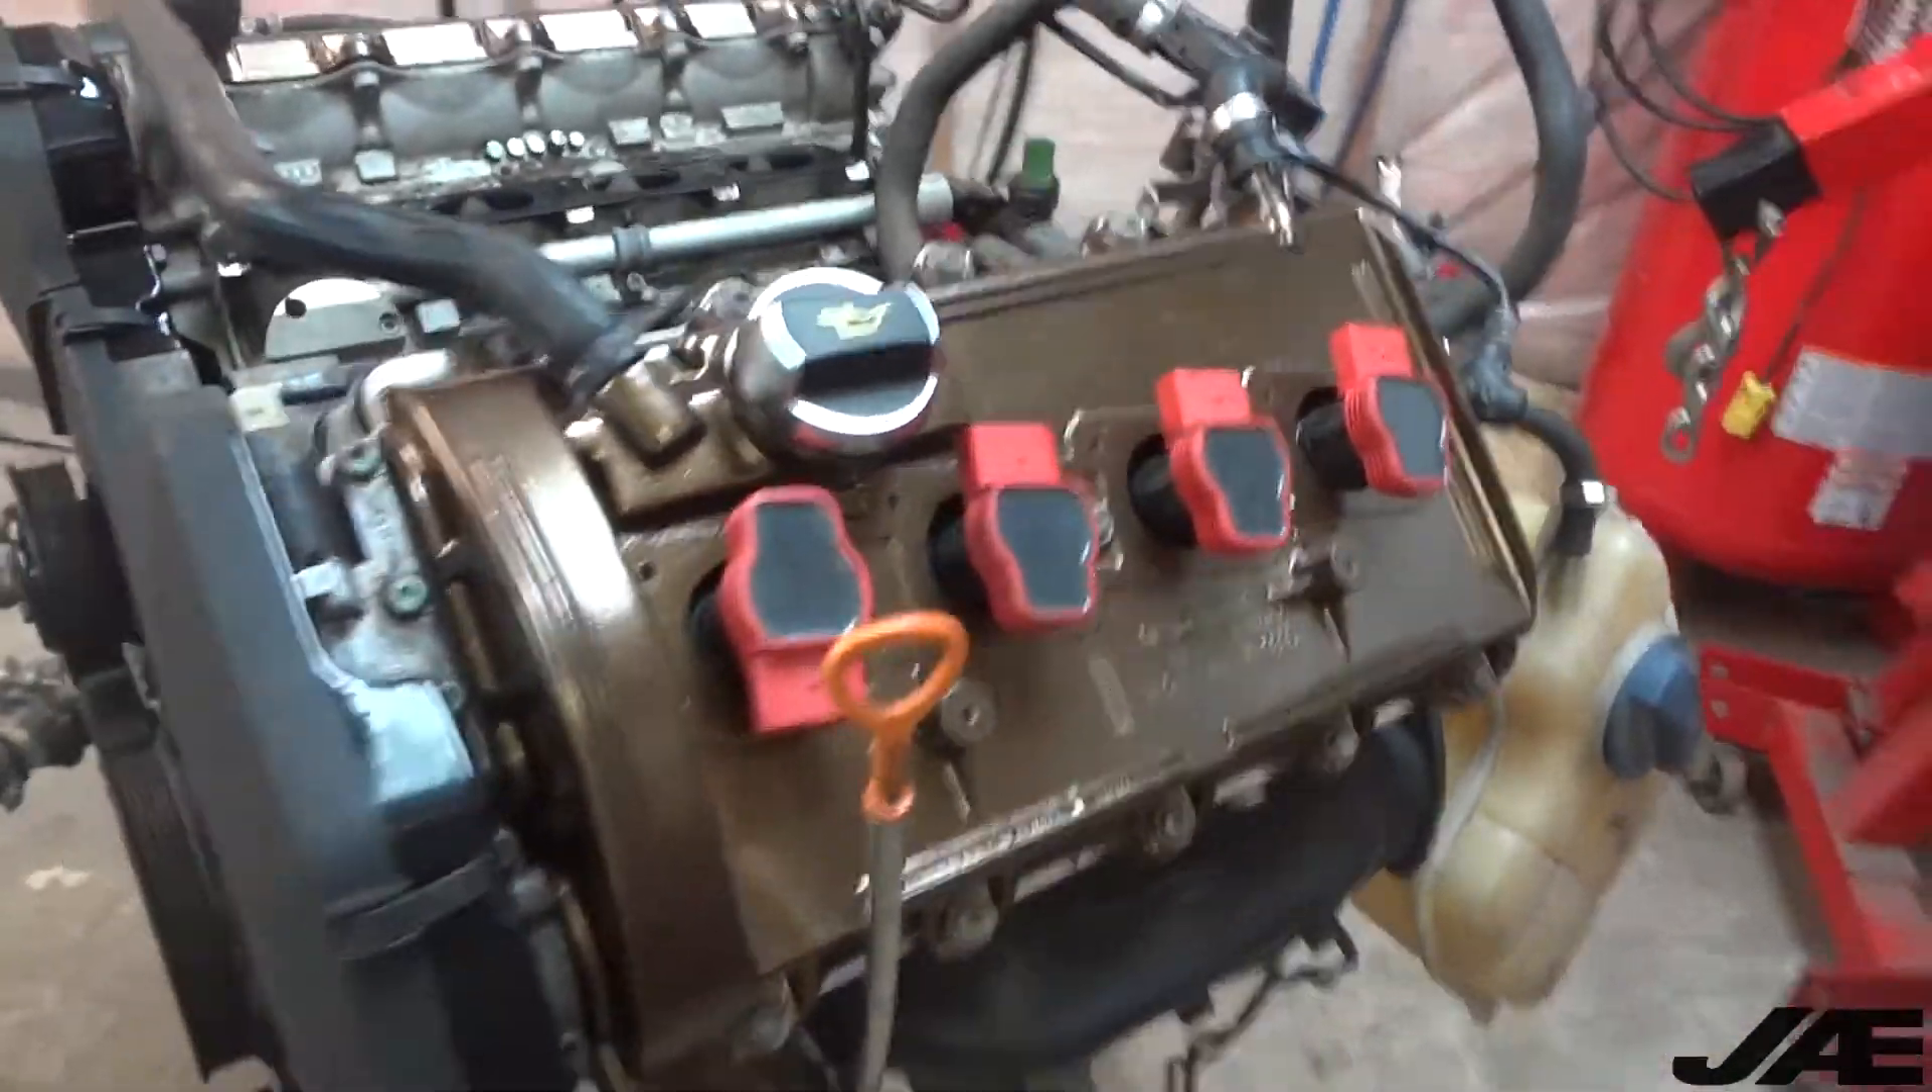You can also see I put some red top or R8 whatever you want to call them 2 .0 coil packs on the engine to give it a little bit of a cleaner look instead of the bolt down ones.